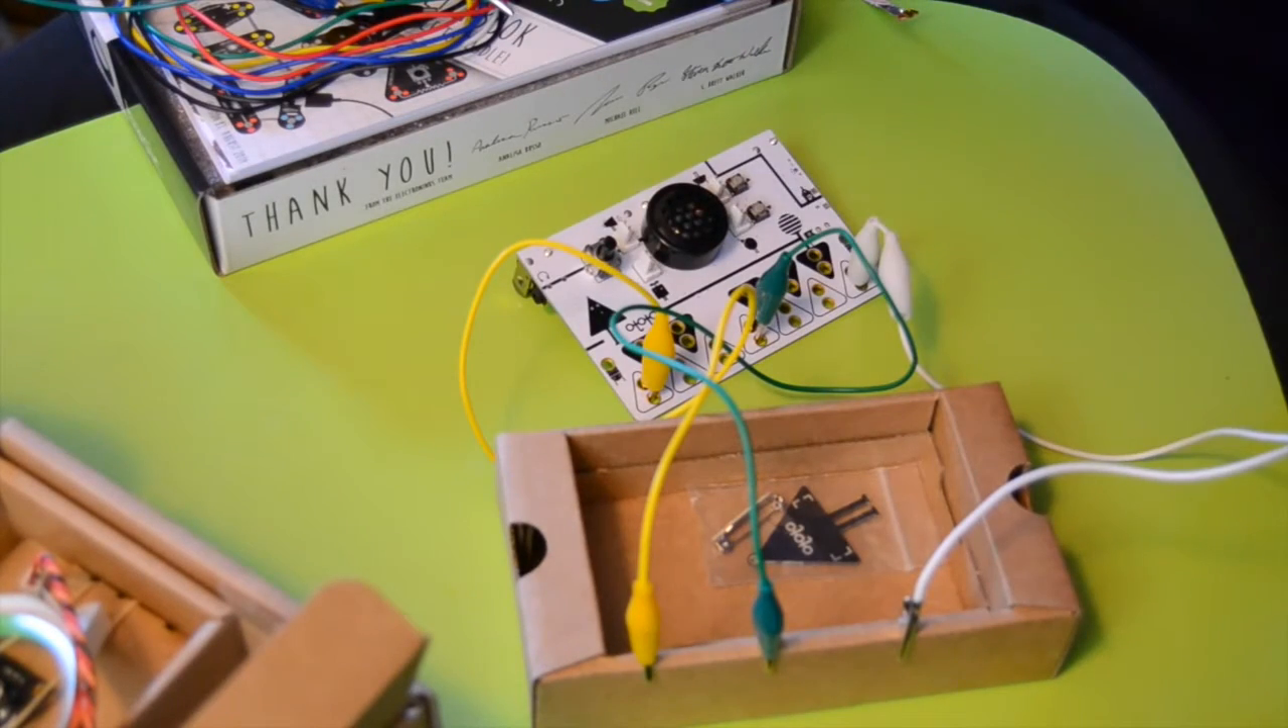And then in order to keep them straight, I have put the other end of the alligator clips on this box.